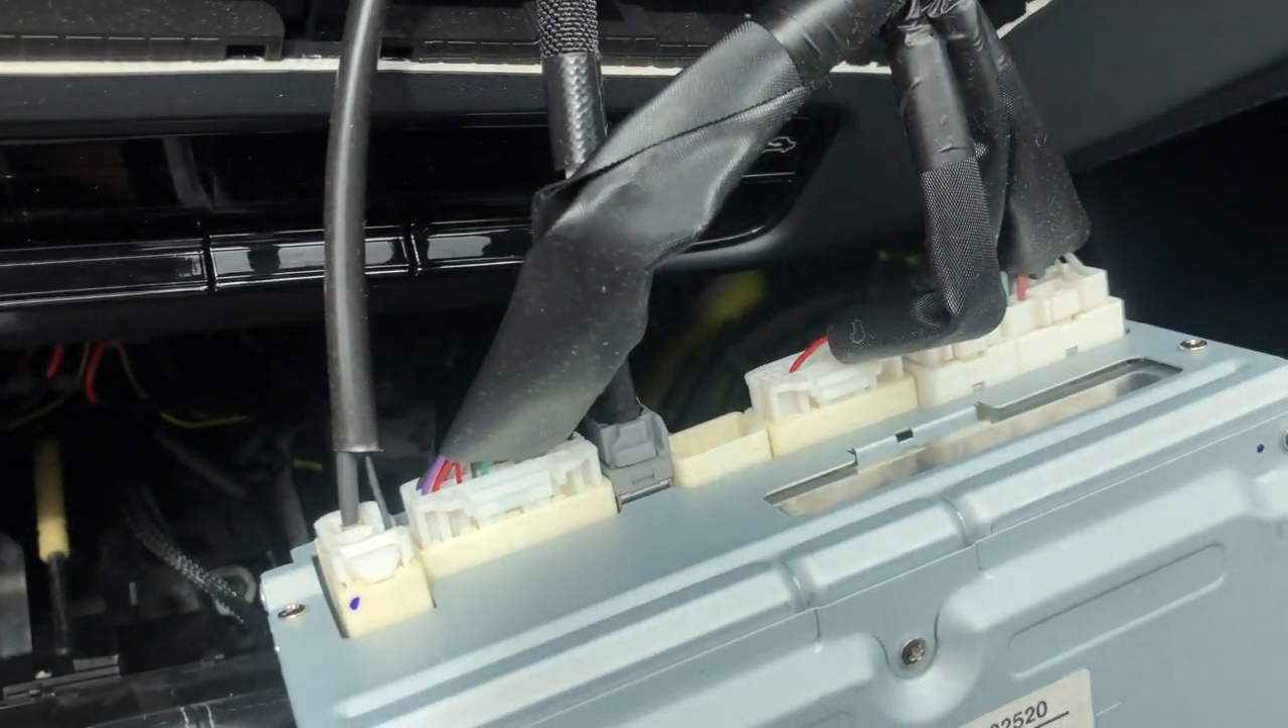Okay I've removed the screws so the only thing that I need to do is remove those connections and the head unit should be out.